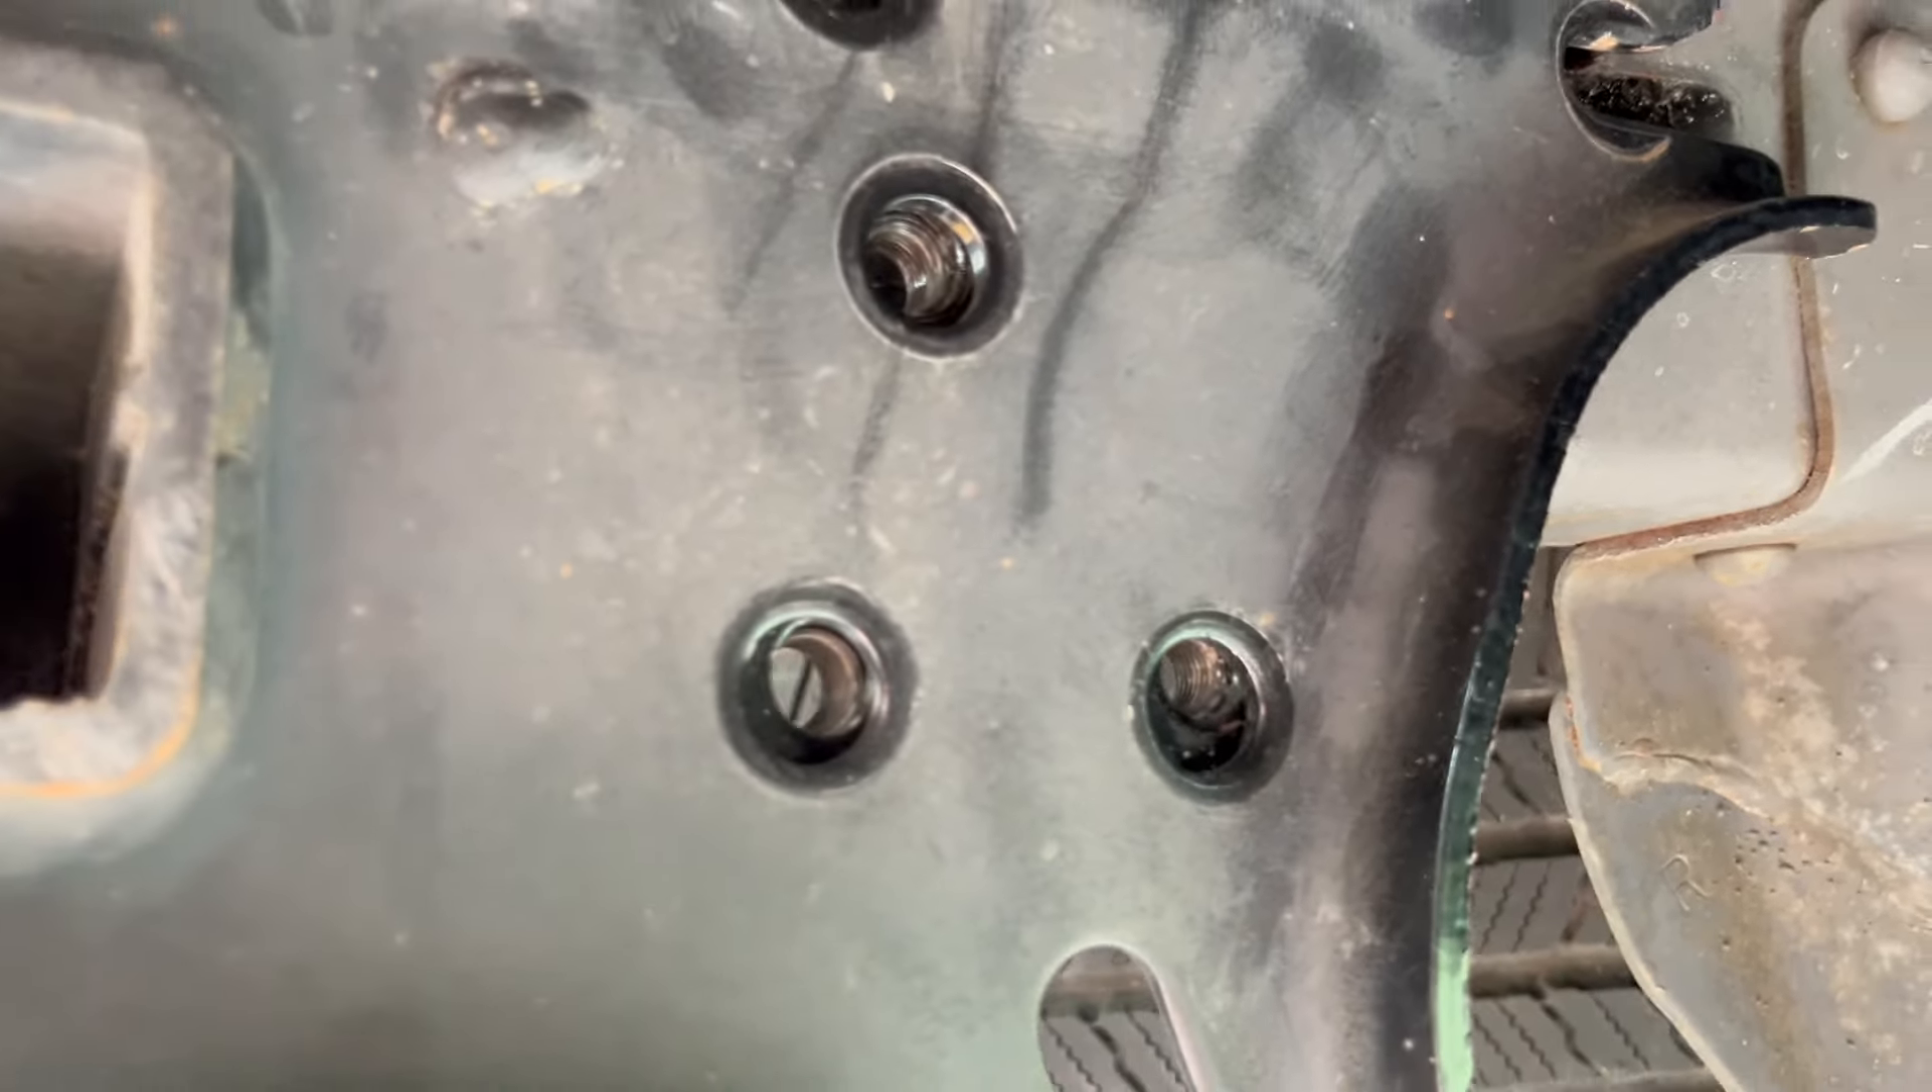On here you can see all the holes where the bolts go they're all lining up nicely.